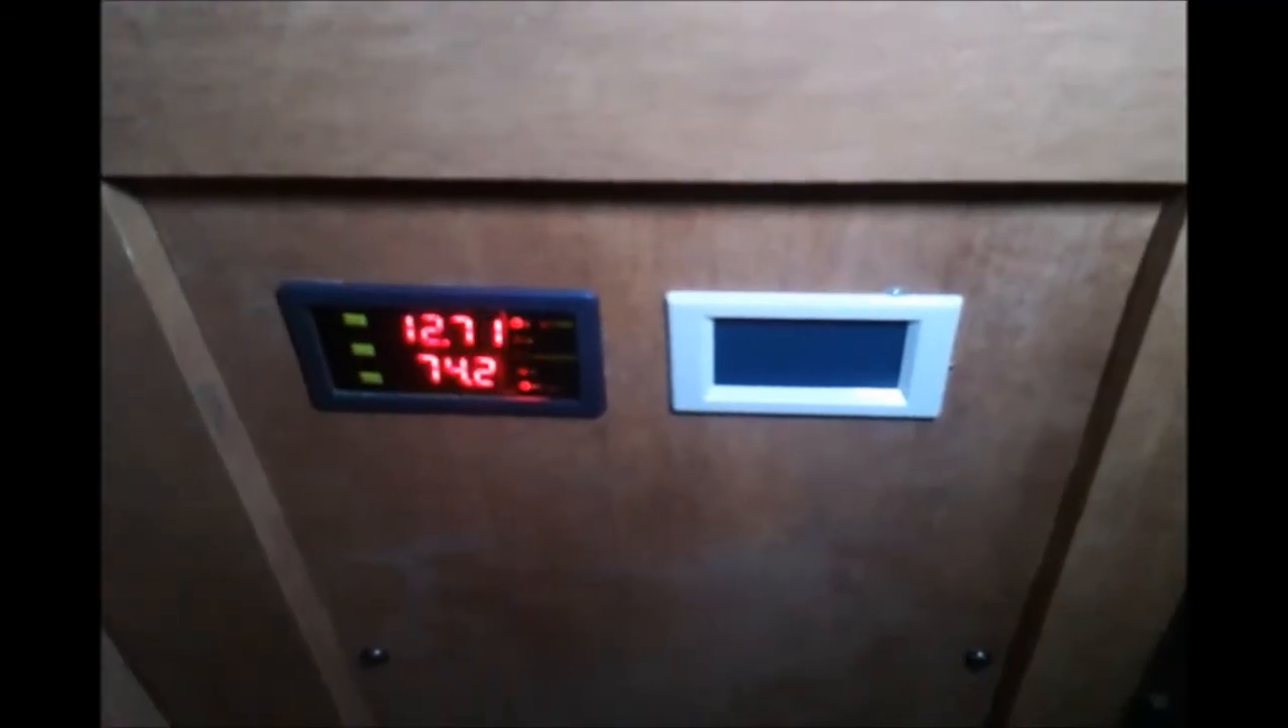And finally, here is the meter in its final installation.